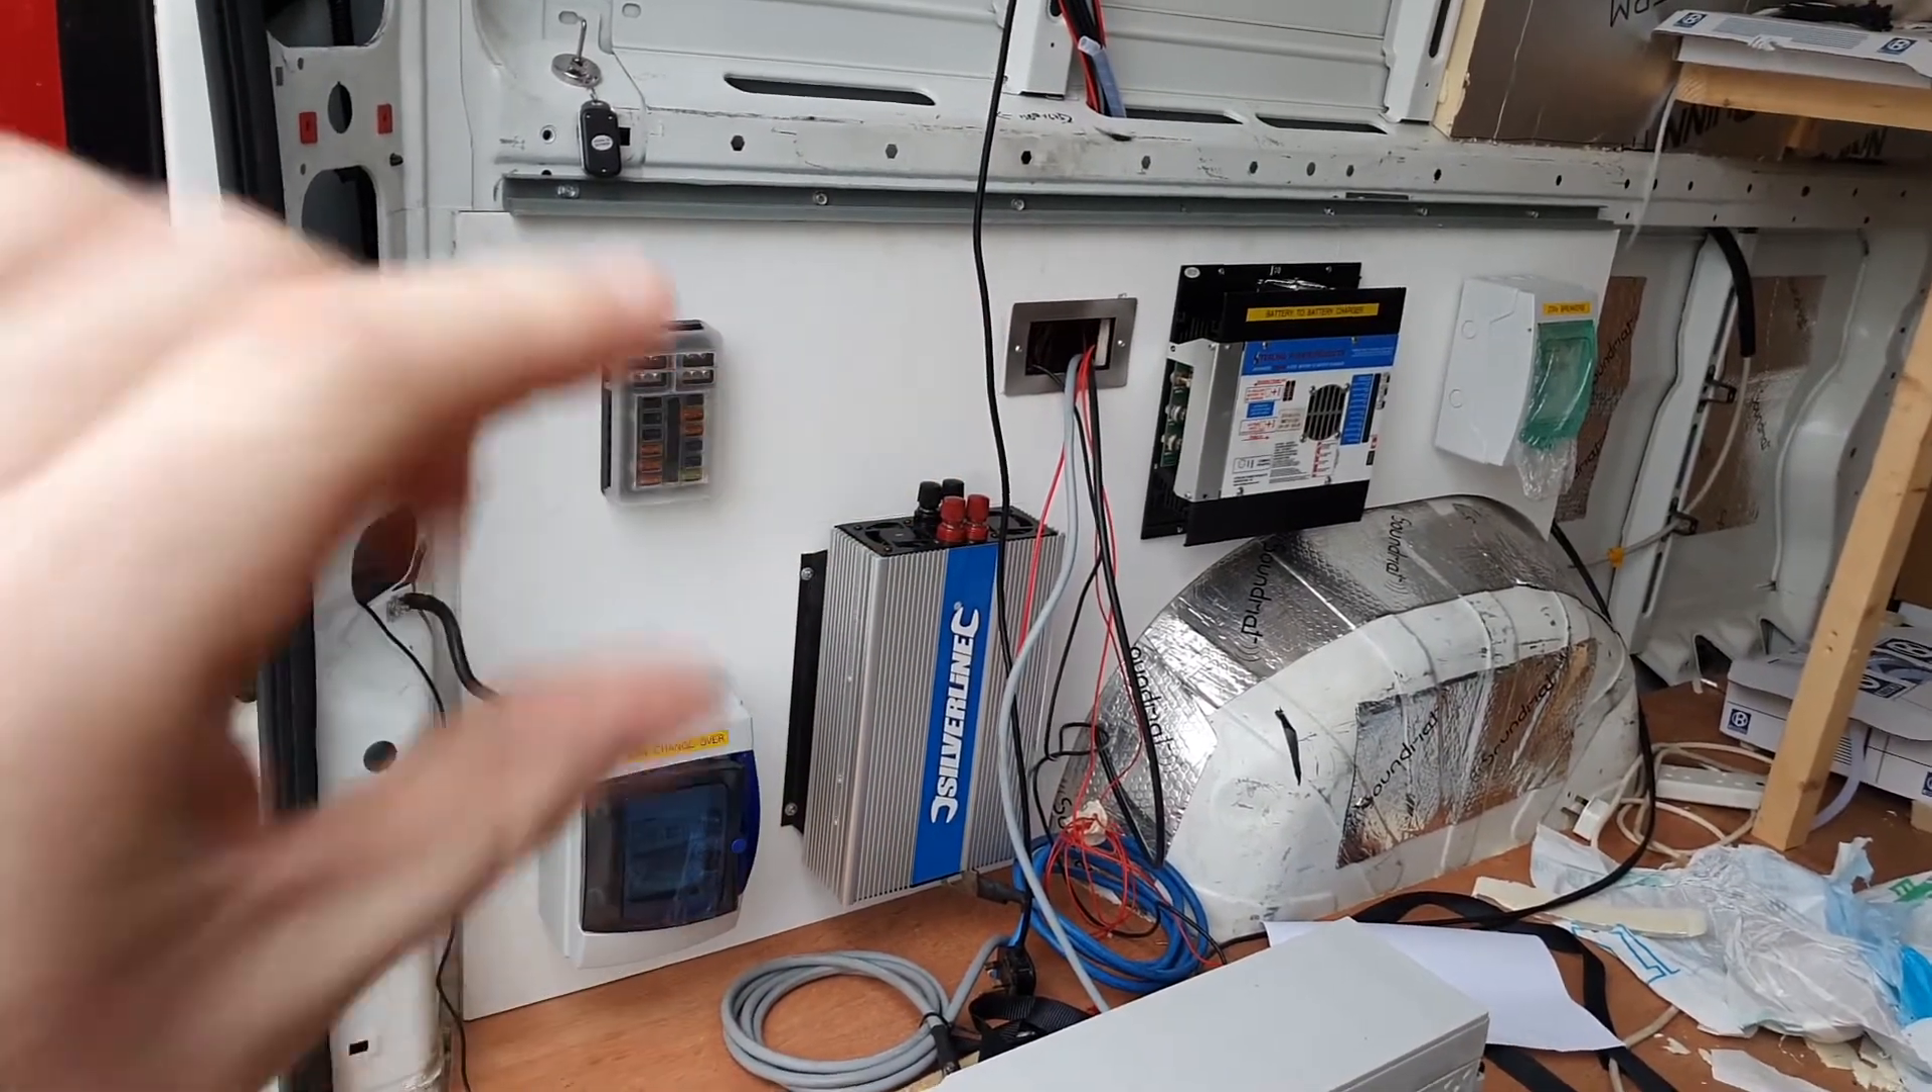Okay so it's quite windy out but that's basically the electrical panel installed in the van.